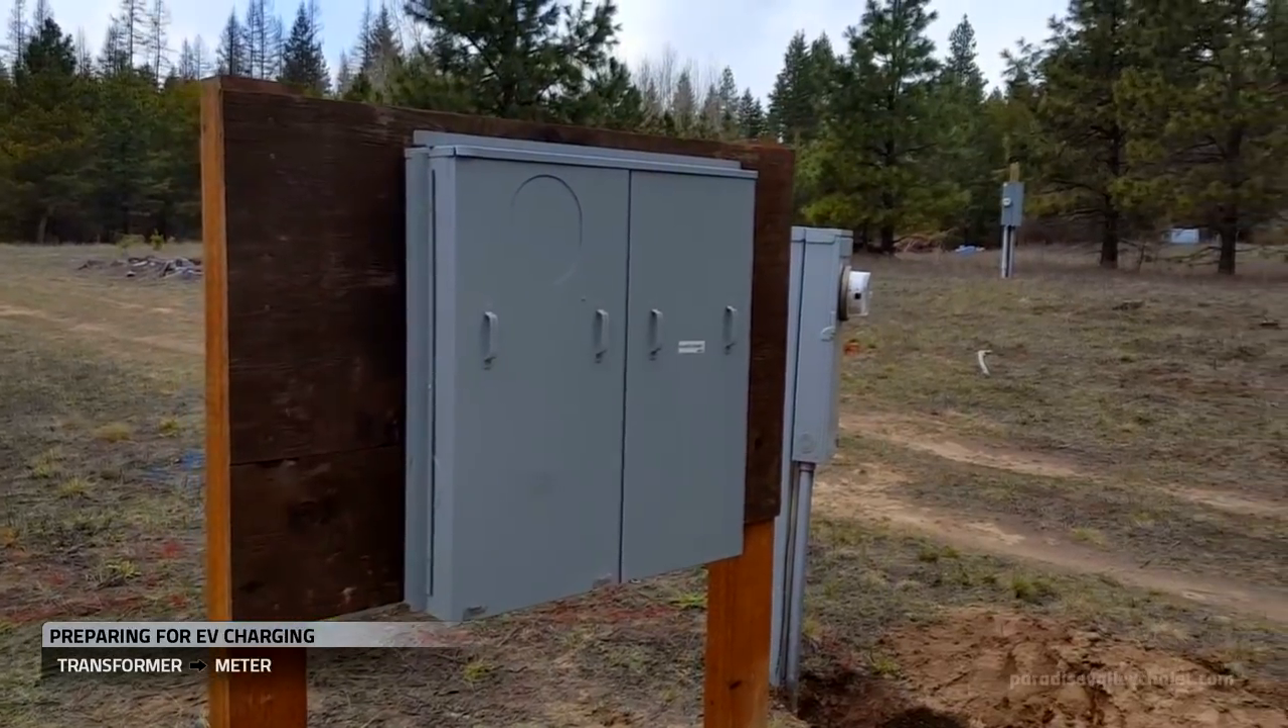So we successfully mounted the 400 amp panel.